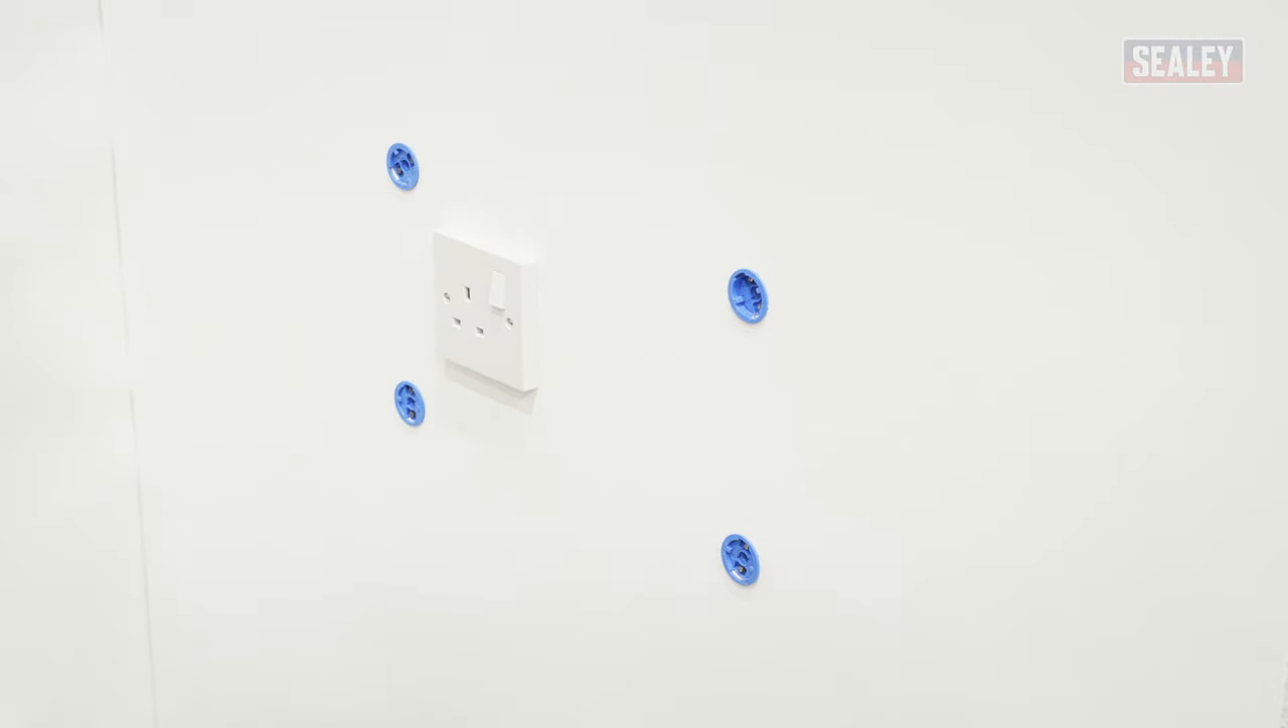That's the four fixings in position.